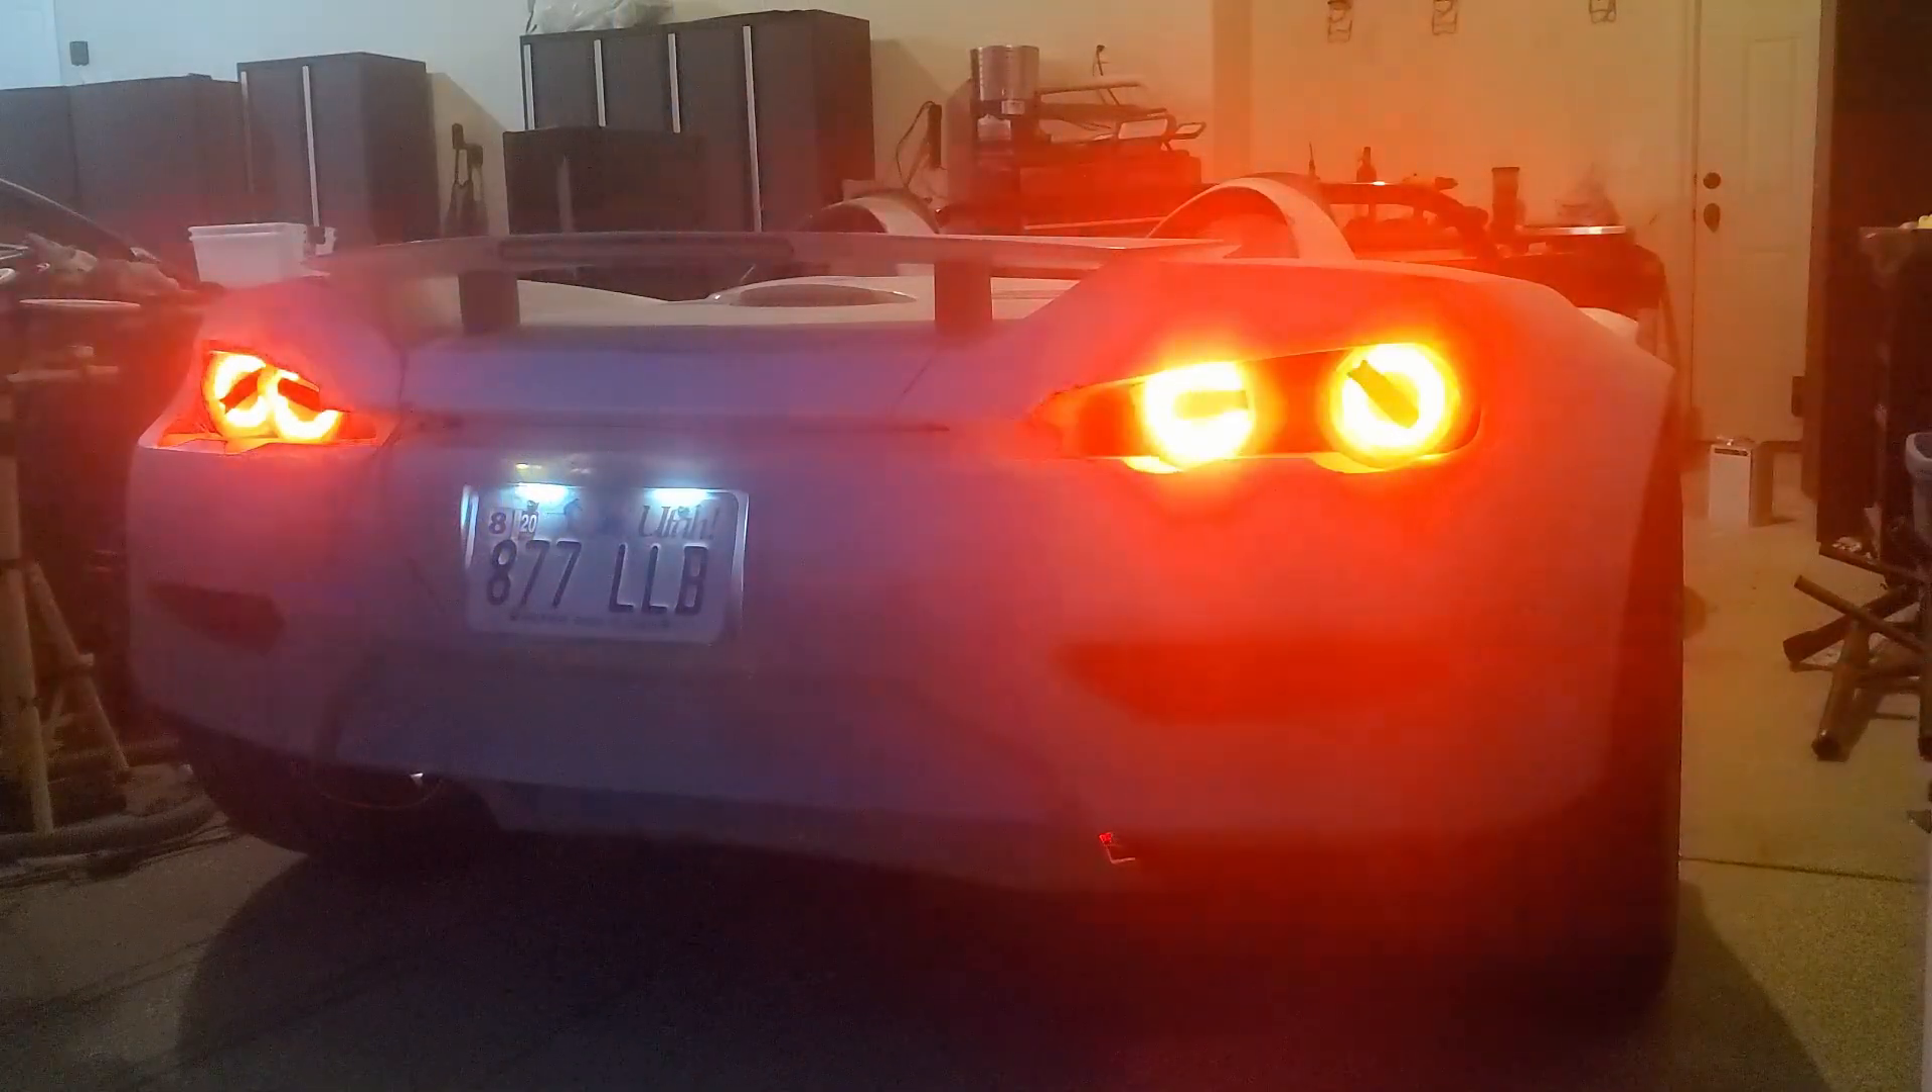All right we've got everything wired up rear wing in place.